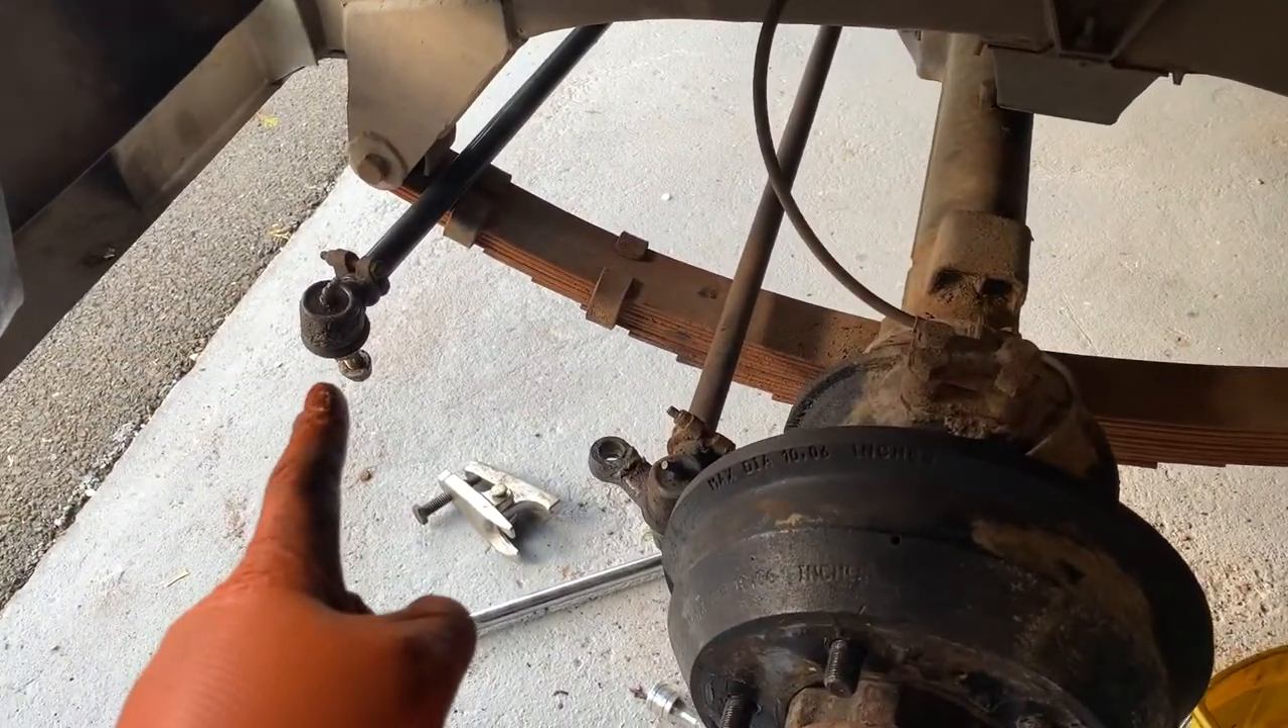And here we have one side largely complete, track rod disconnected, actually without the use of the puller.